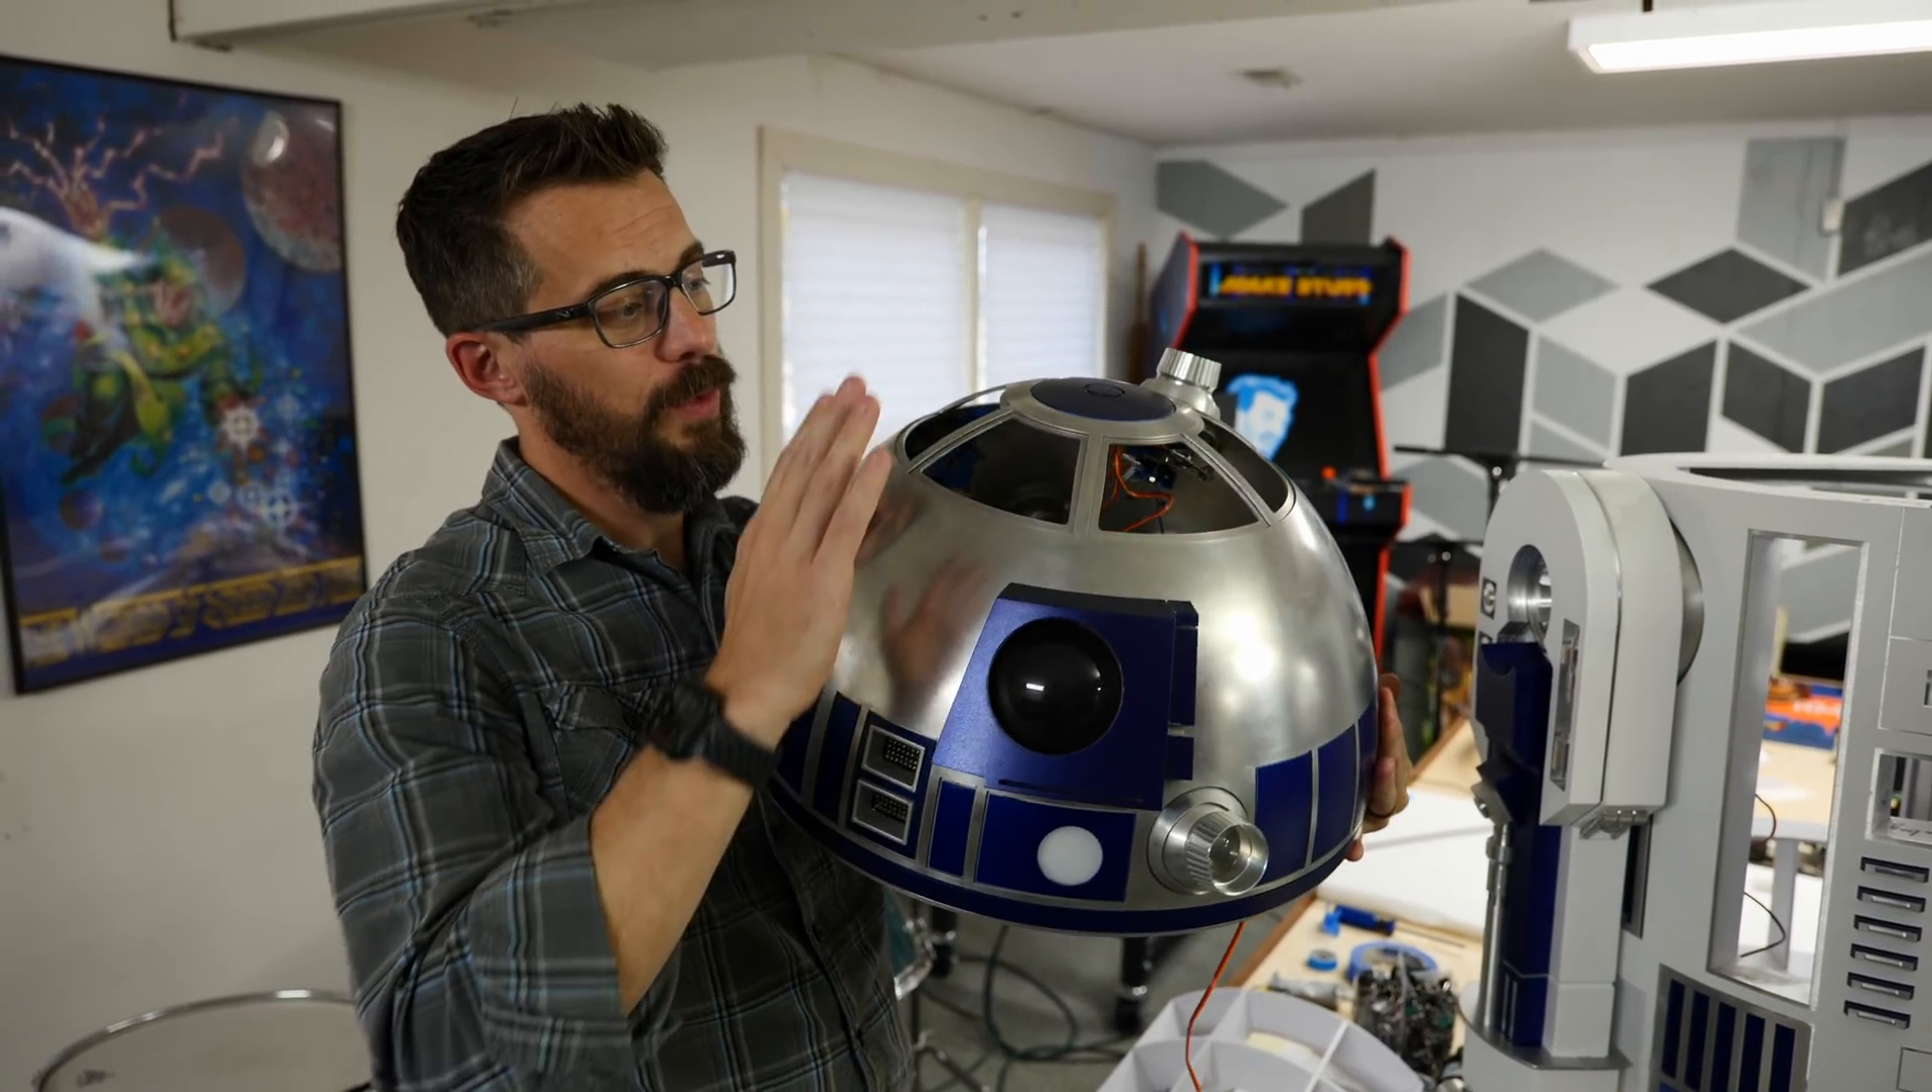I've got most of these panels put on. We just have to put in the panels on the top.